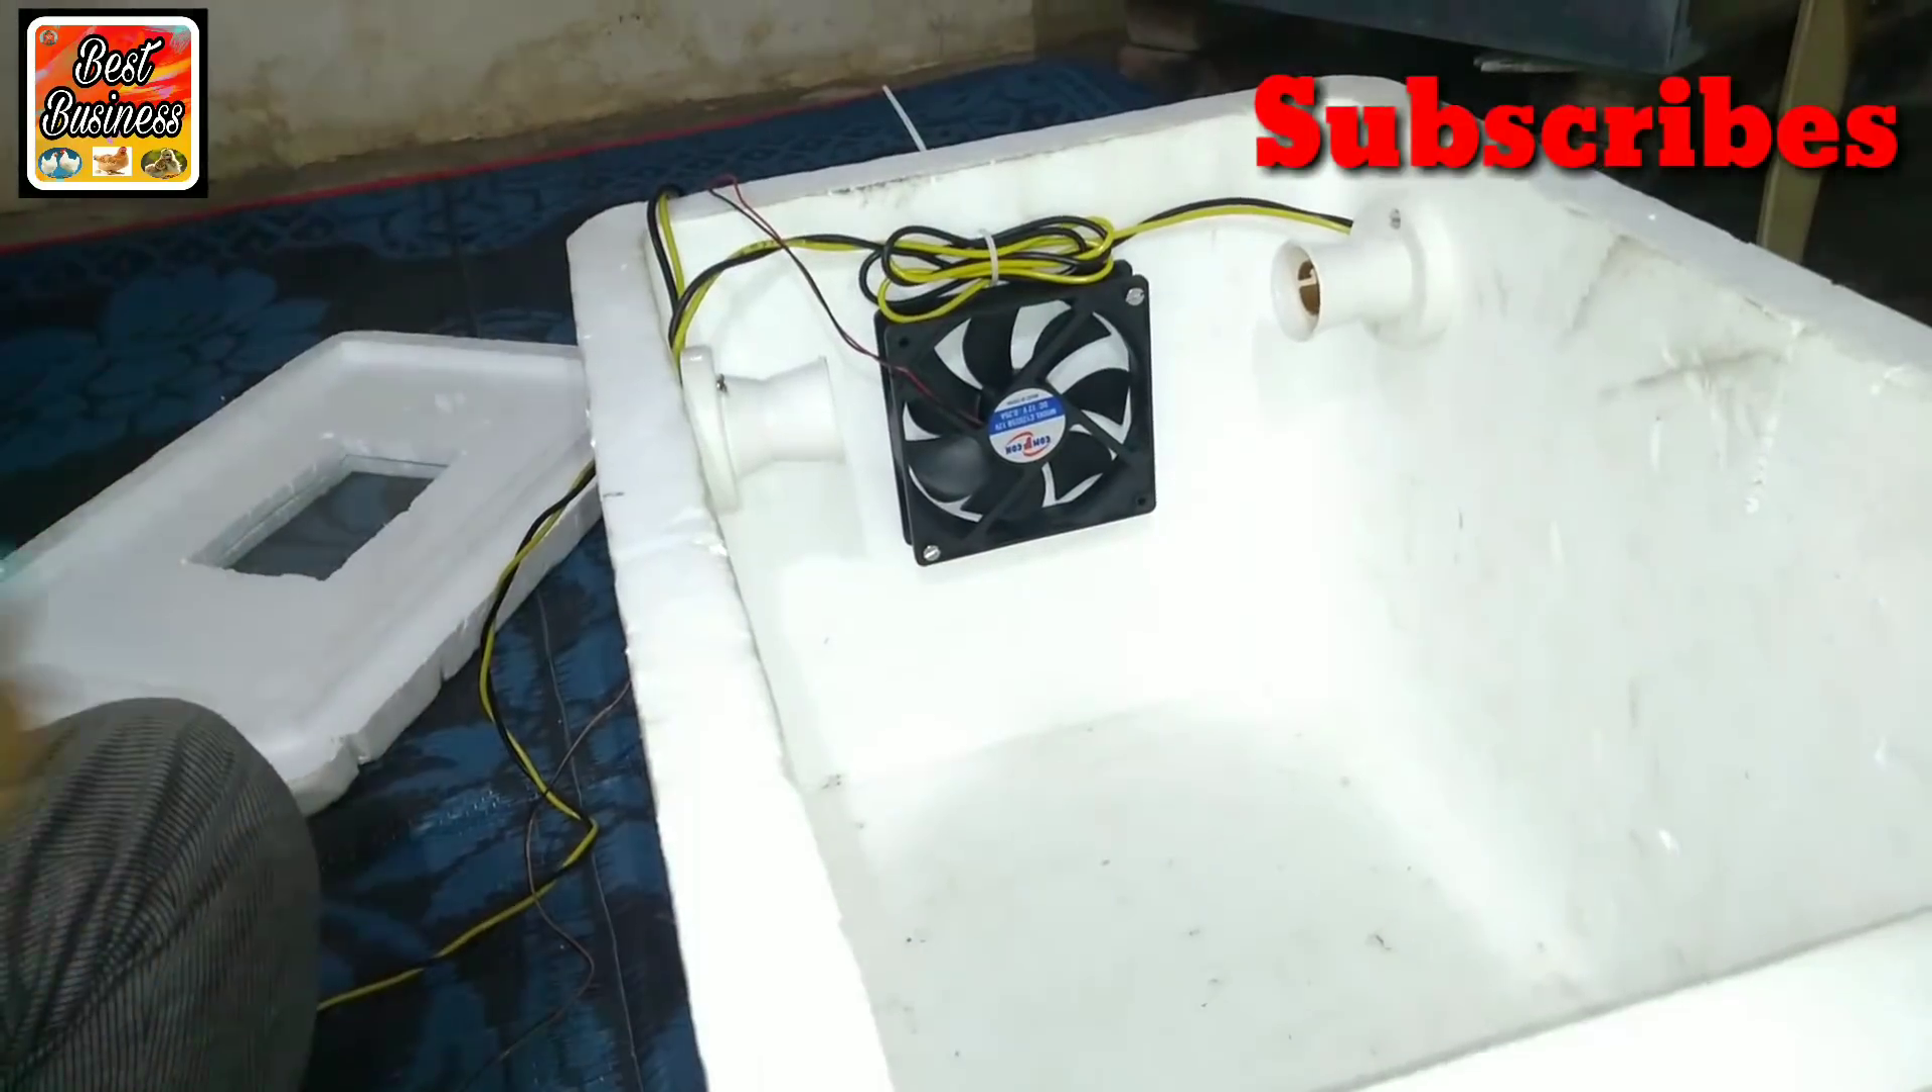आप देख सकते हैं वीडियो में ये fan fit हो चुका है।